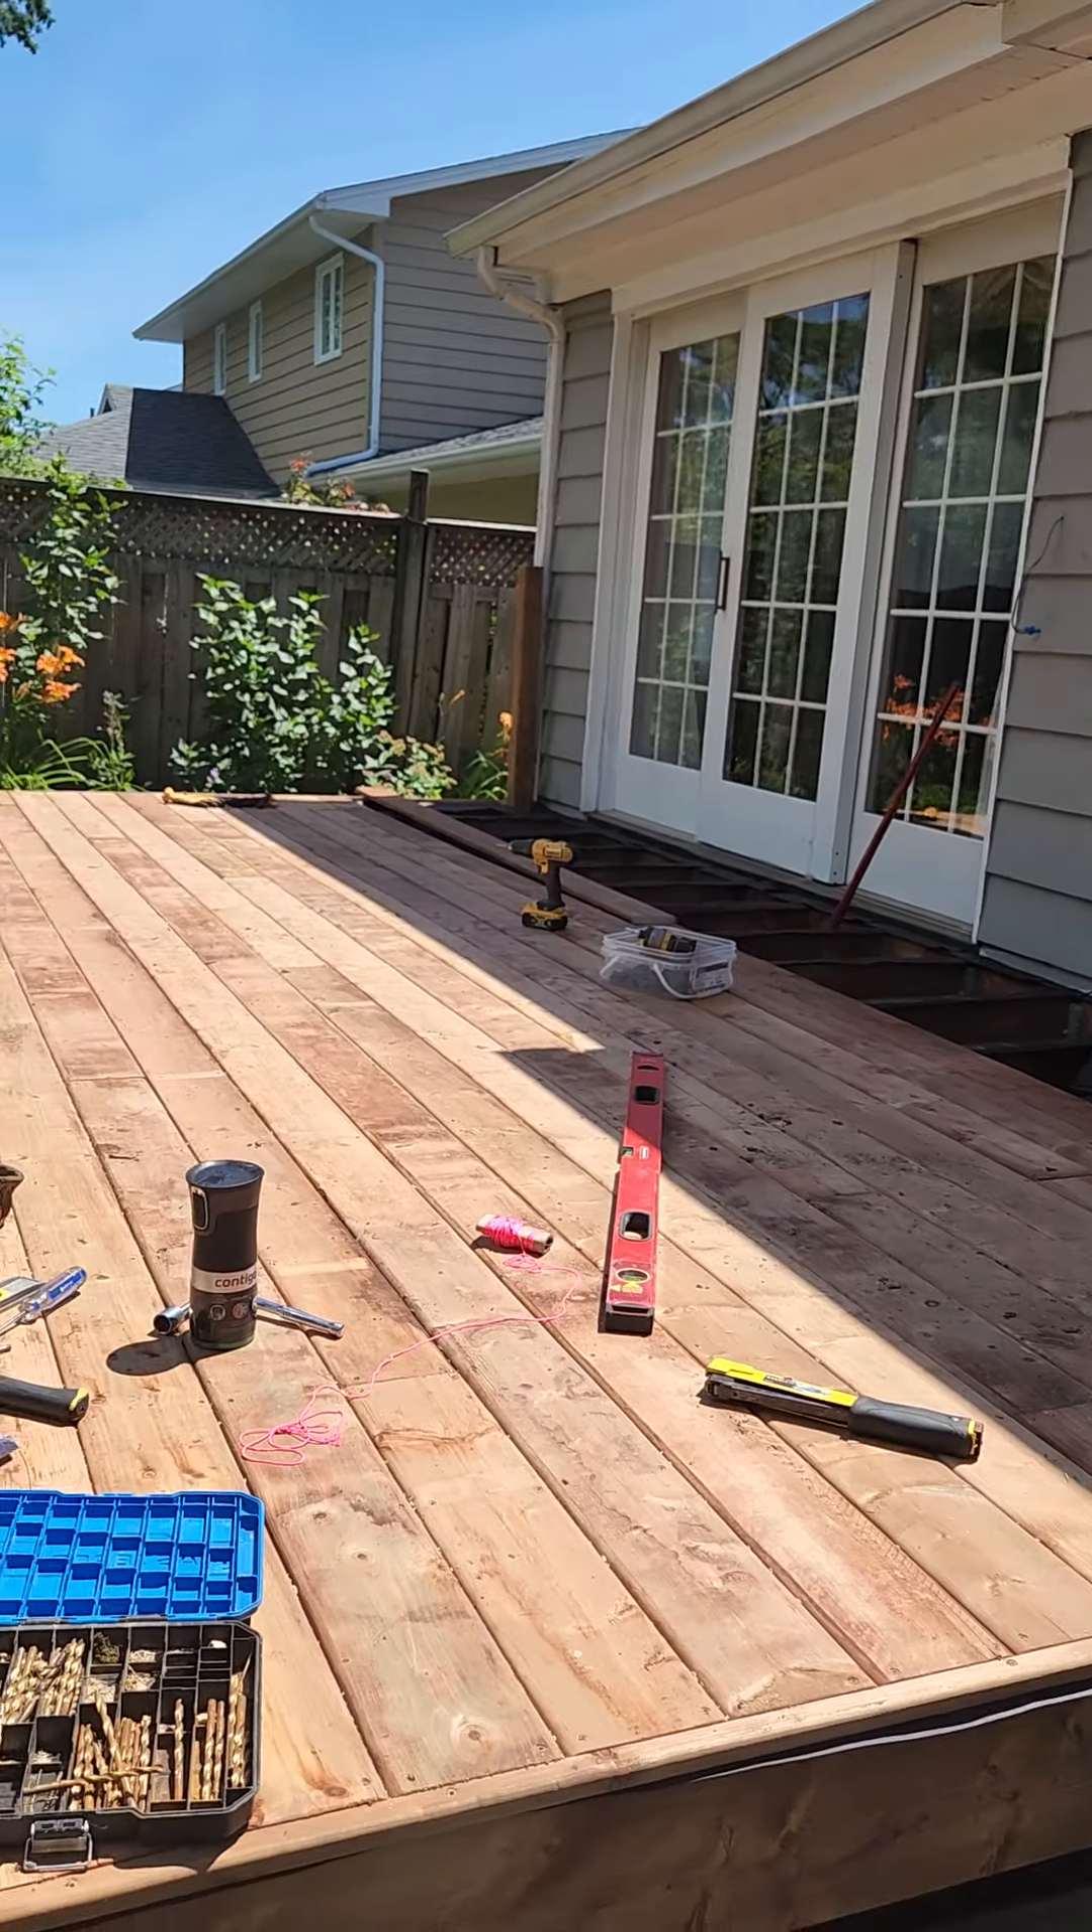I got most of the deck boards down.